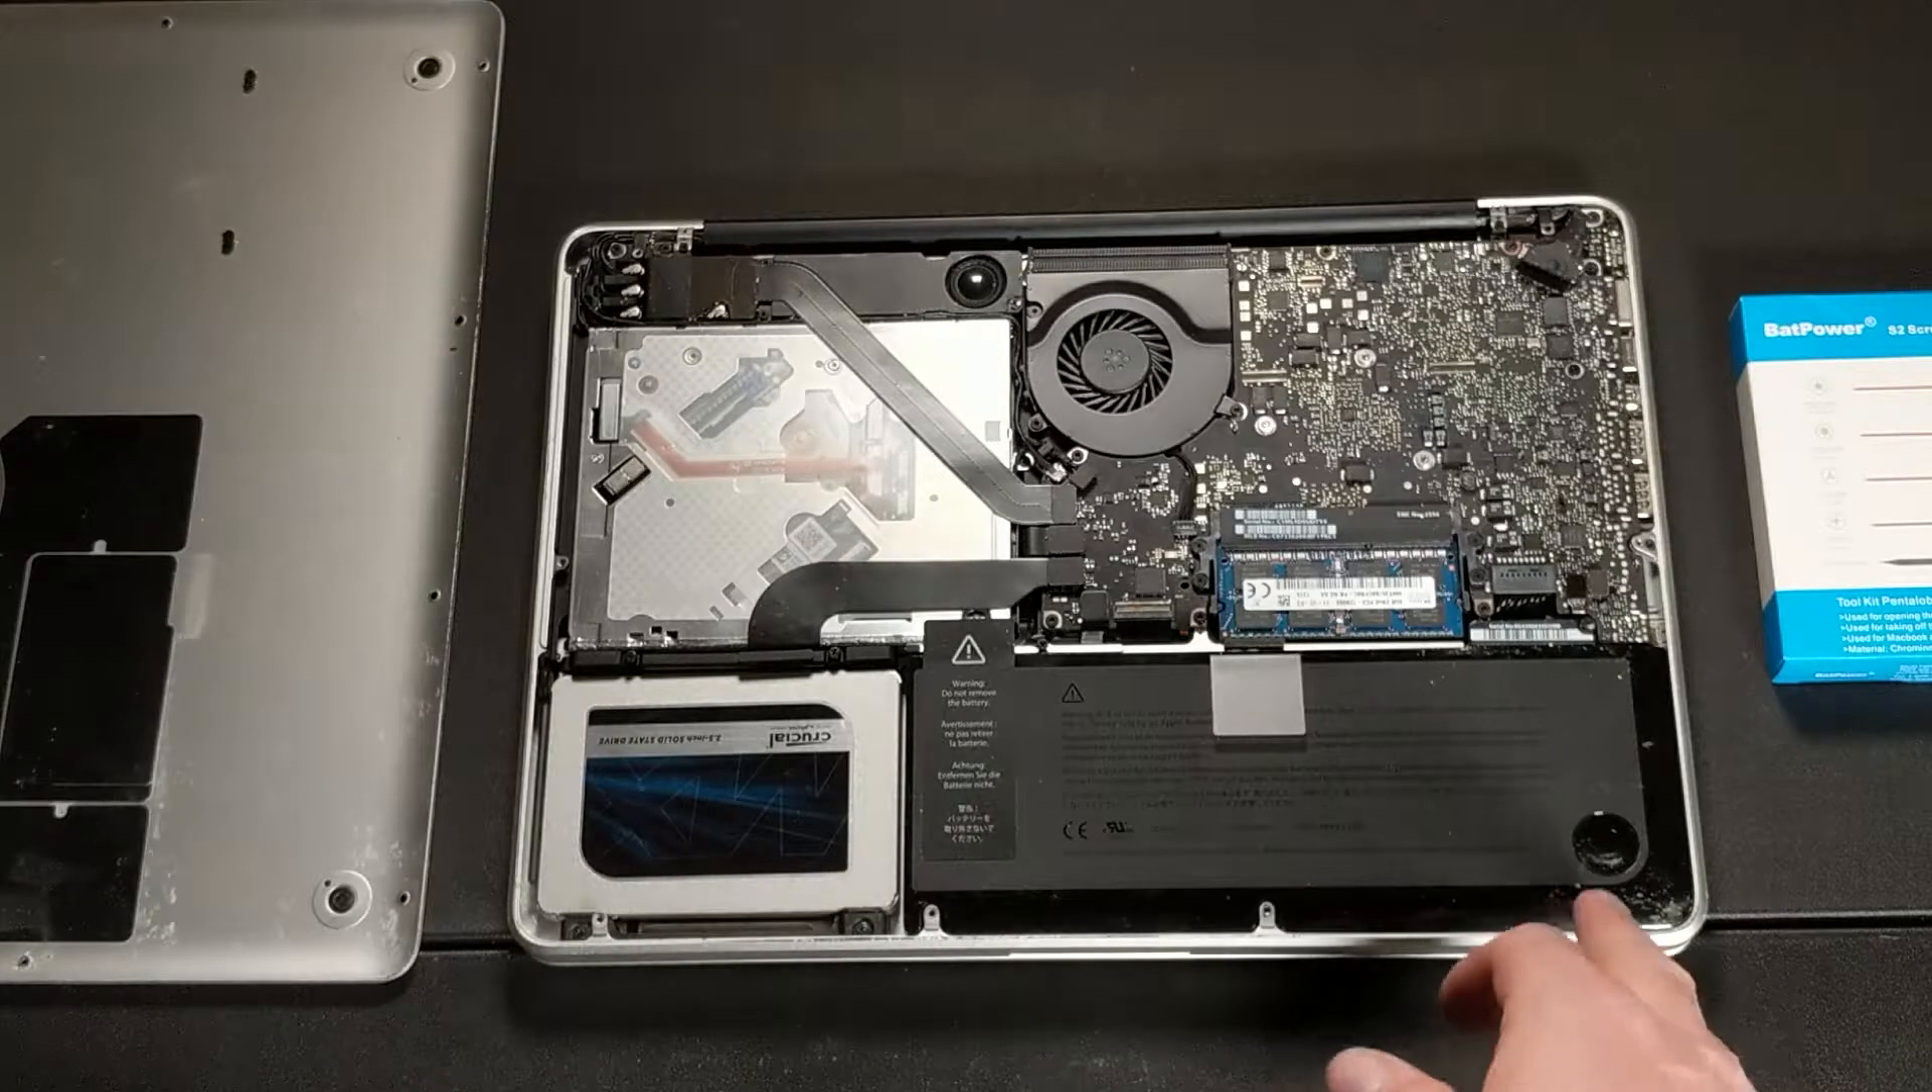We've successfully removed the back case panel to the MacBook Pro, and we actually flipped the MacBook around just so you guys can get a better angle of where the two RAM modules reside.